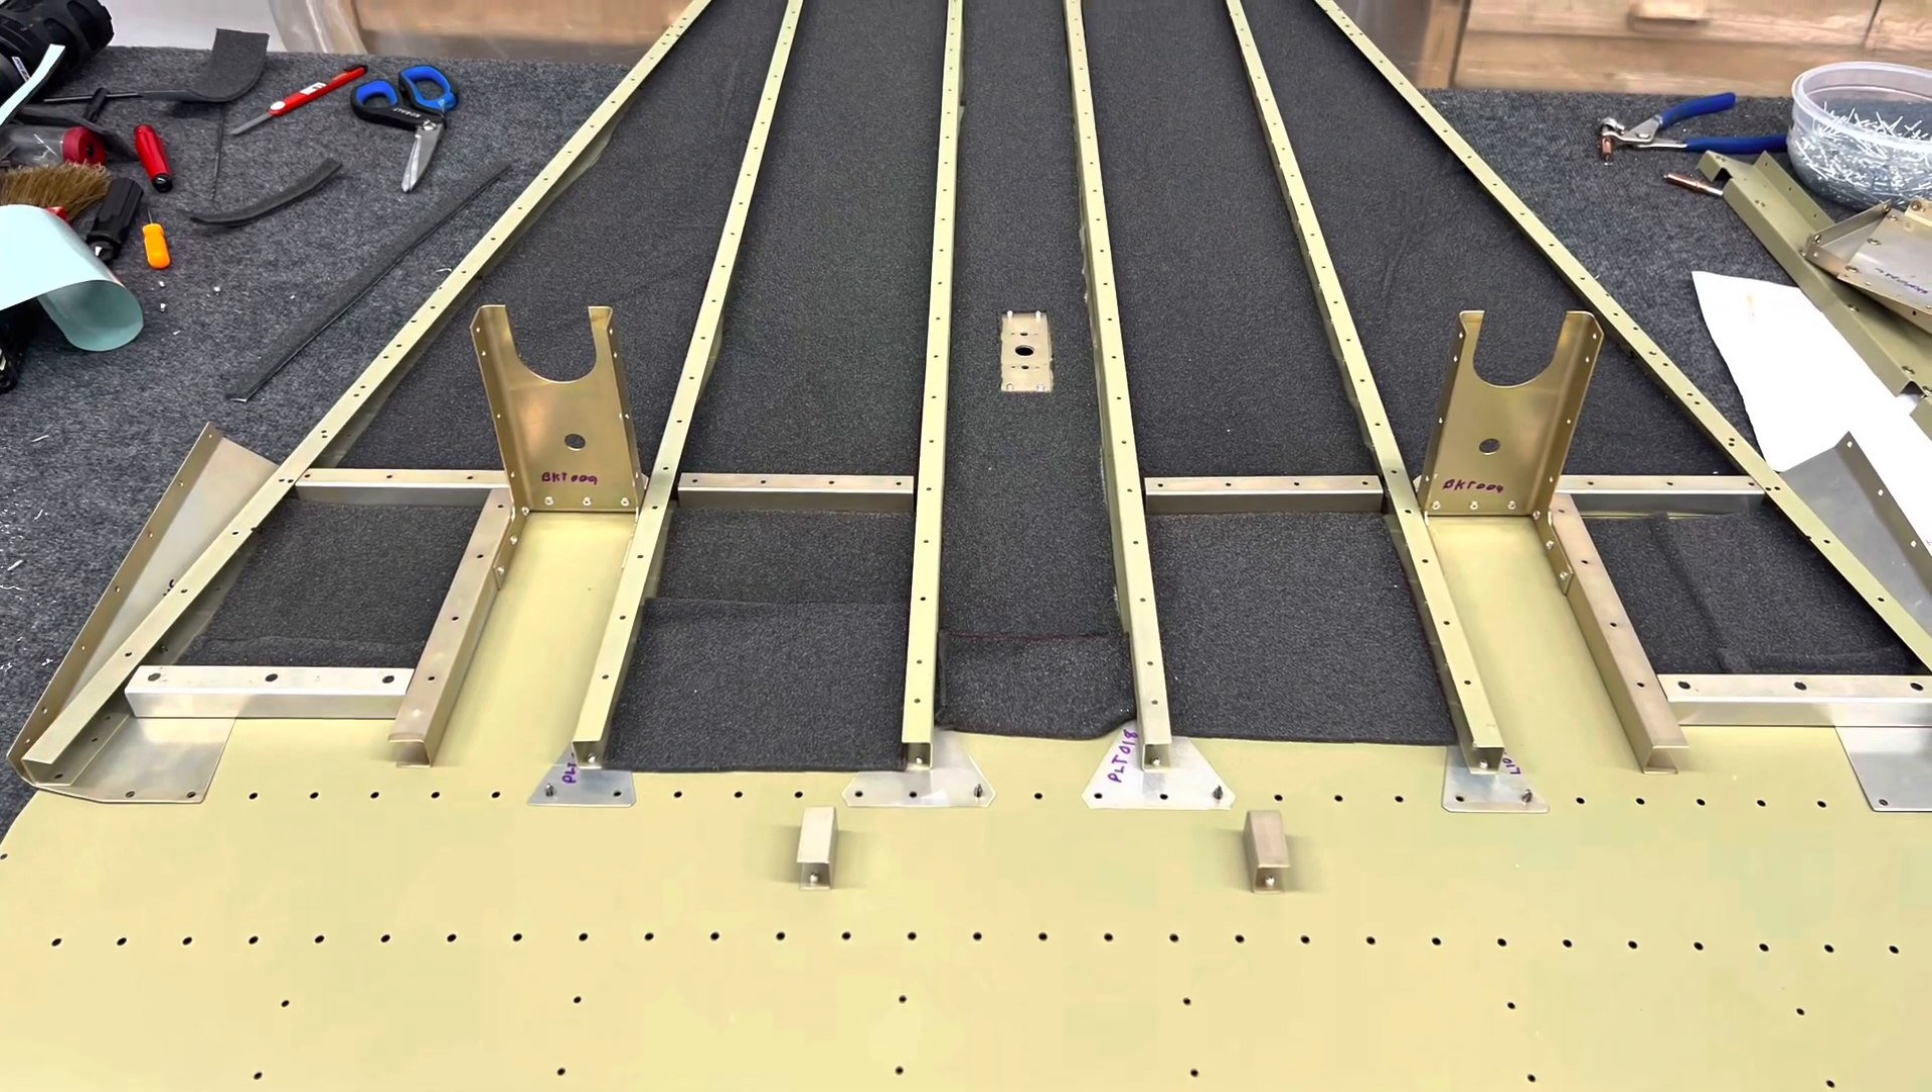I've got all these channels in place and some reinforcing plates.